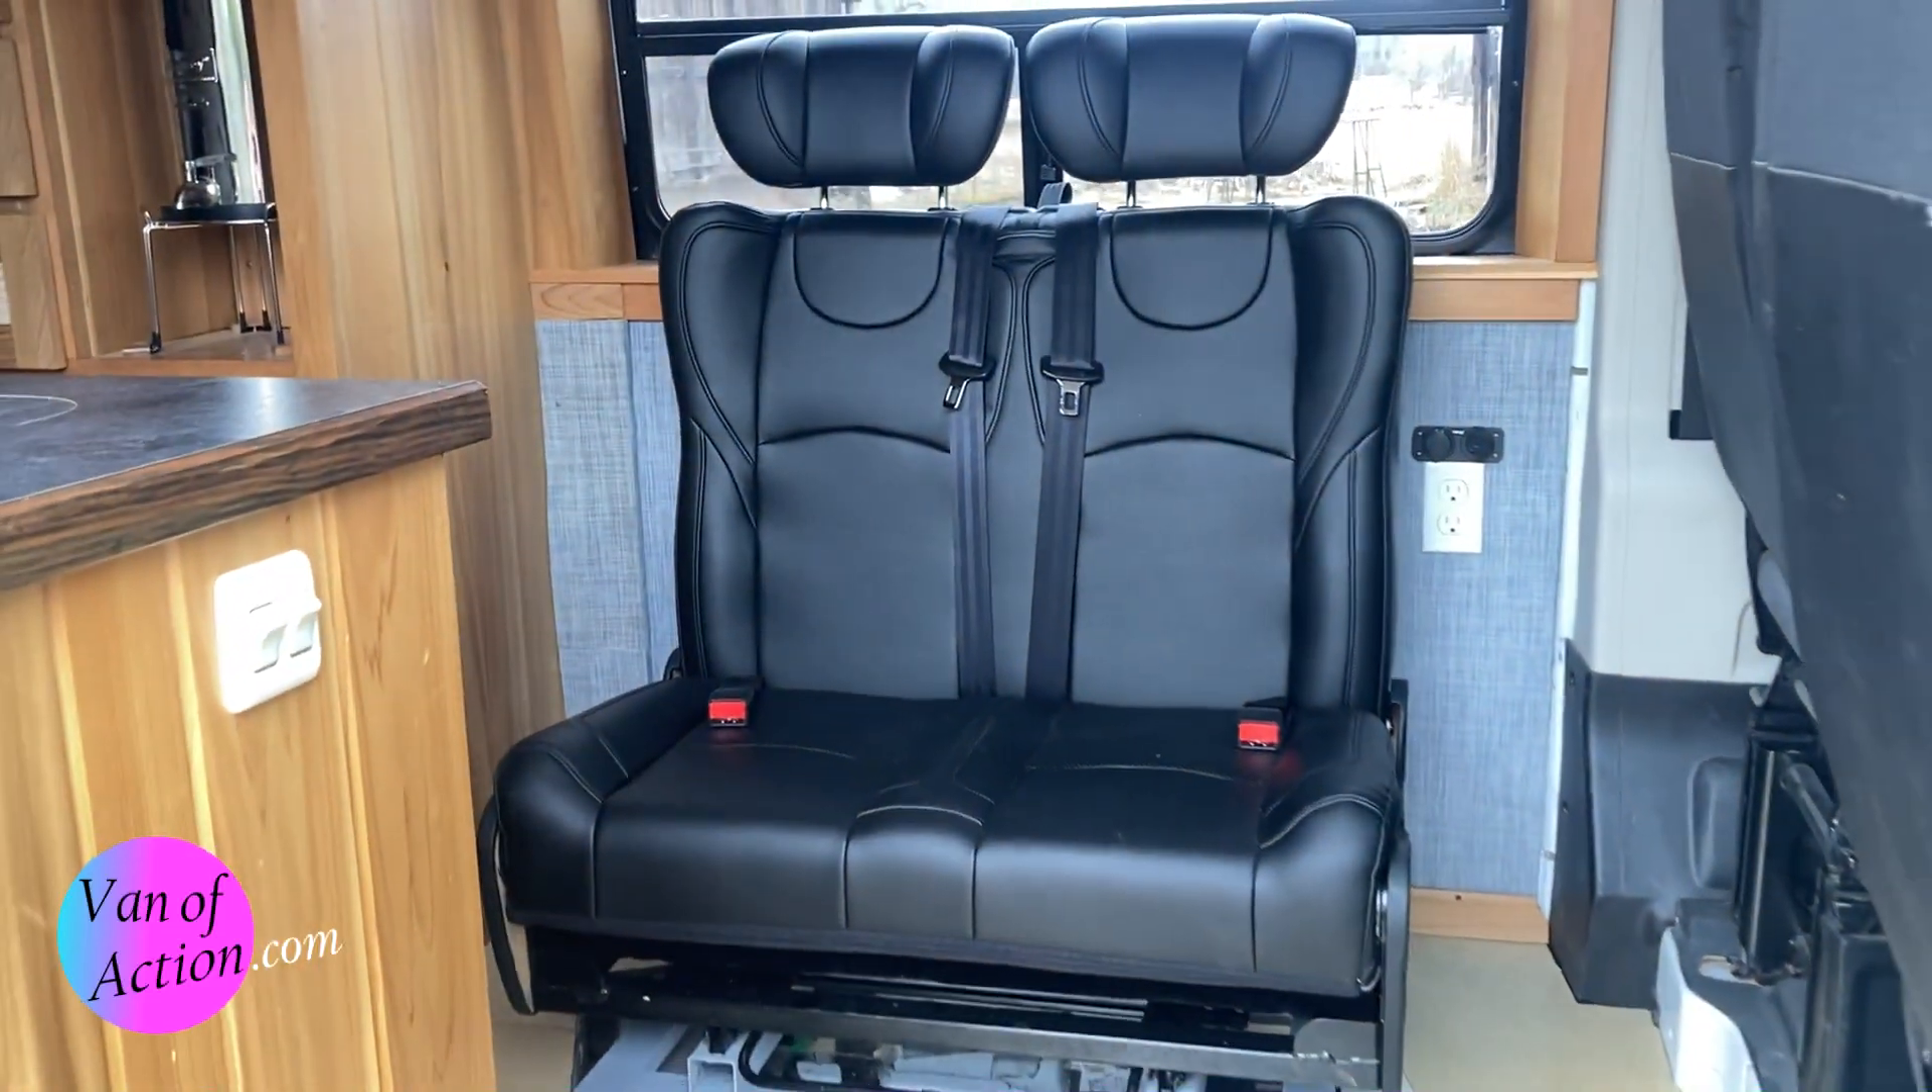And here's the seat installed. Pretty swanky.